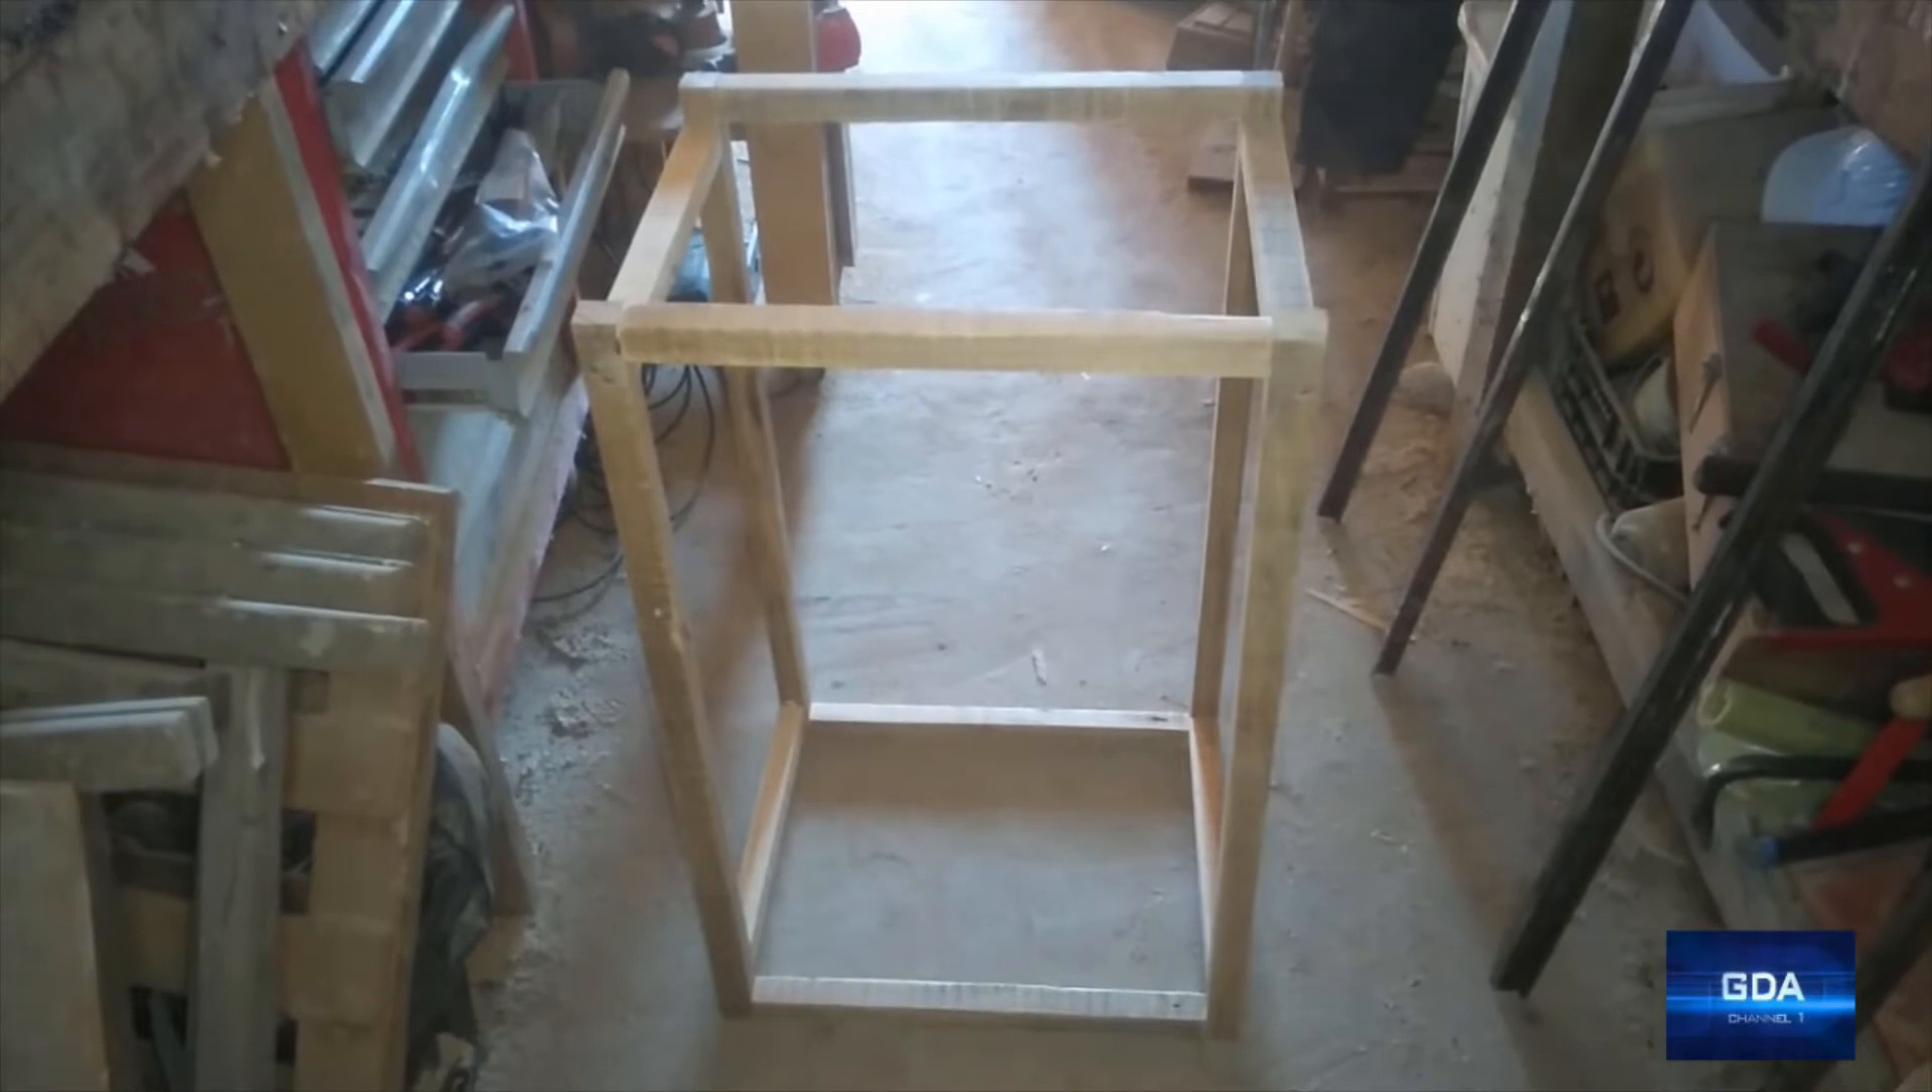Allora amici ecco completato il nostro telaio.